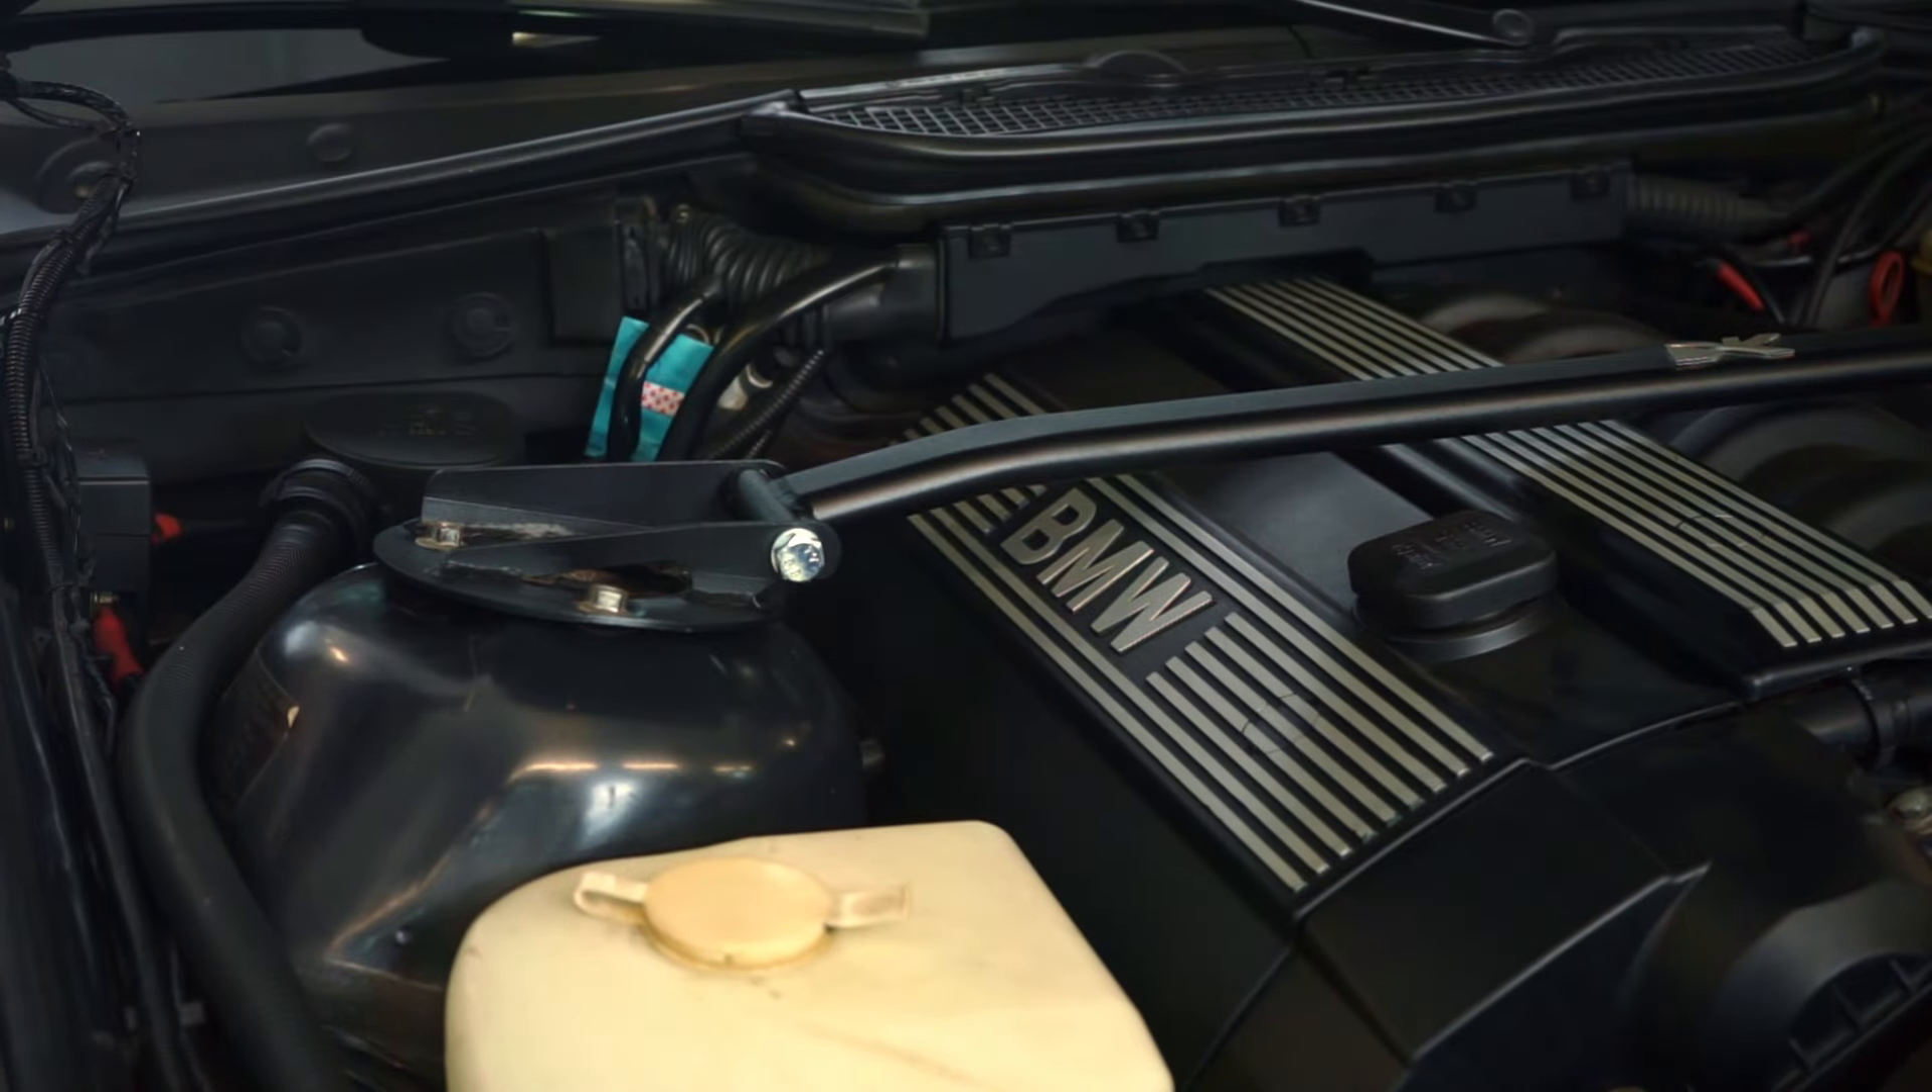Vorne hat es jetzt ganz gut funktioniert, die Domstrebe zu installieren.